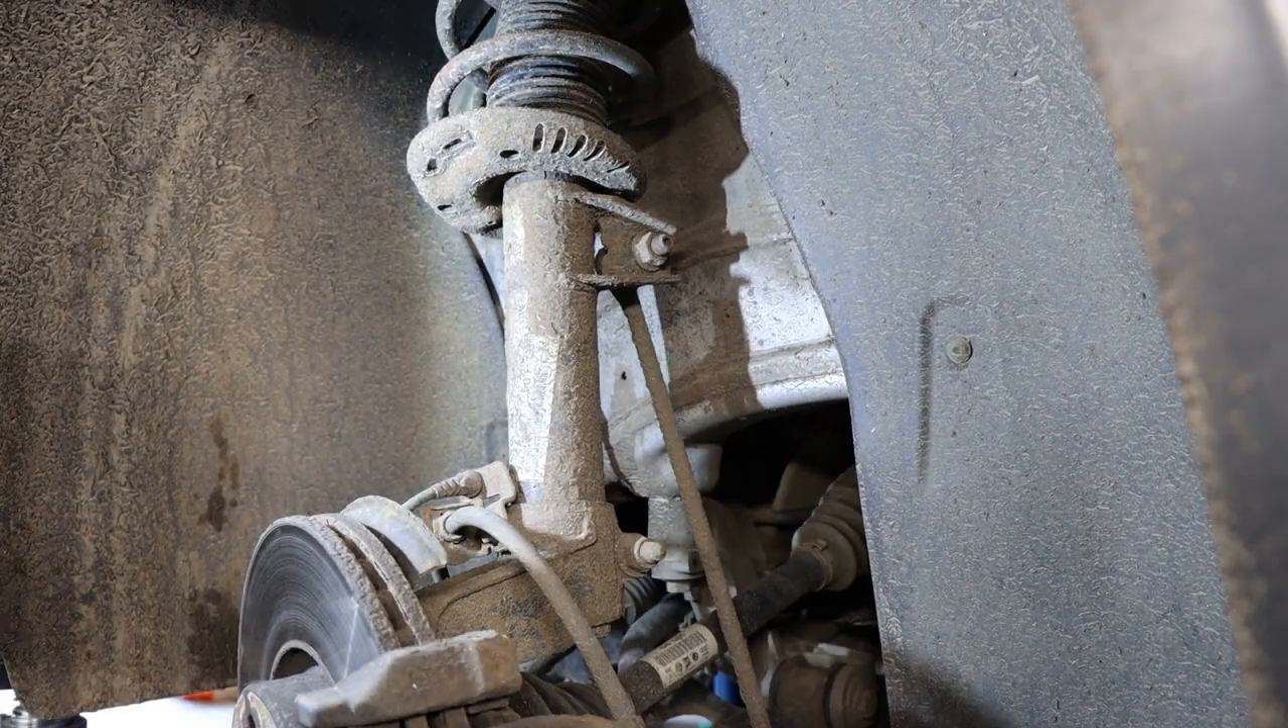Alright guys, so the wheel is off now.